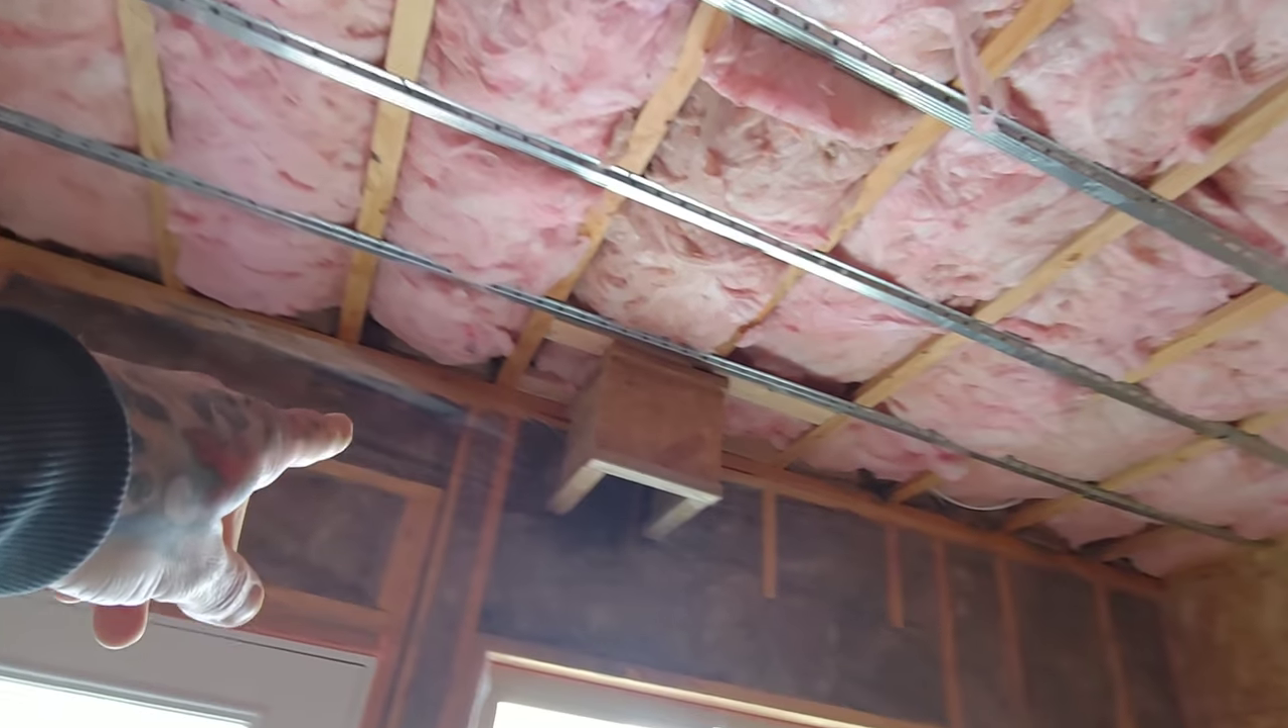We've got some metal up we've got a few more pieces we've got to put in right across here.